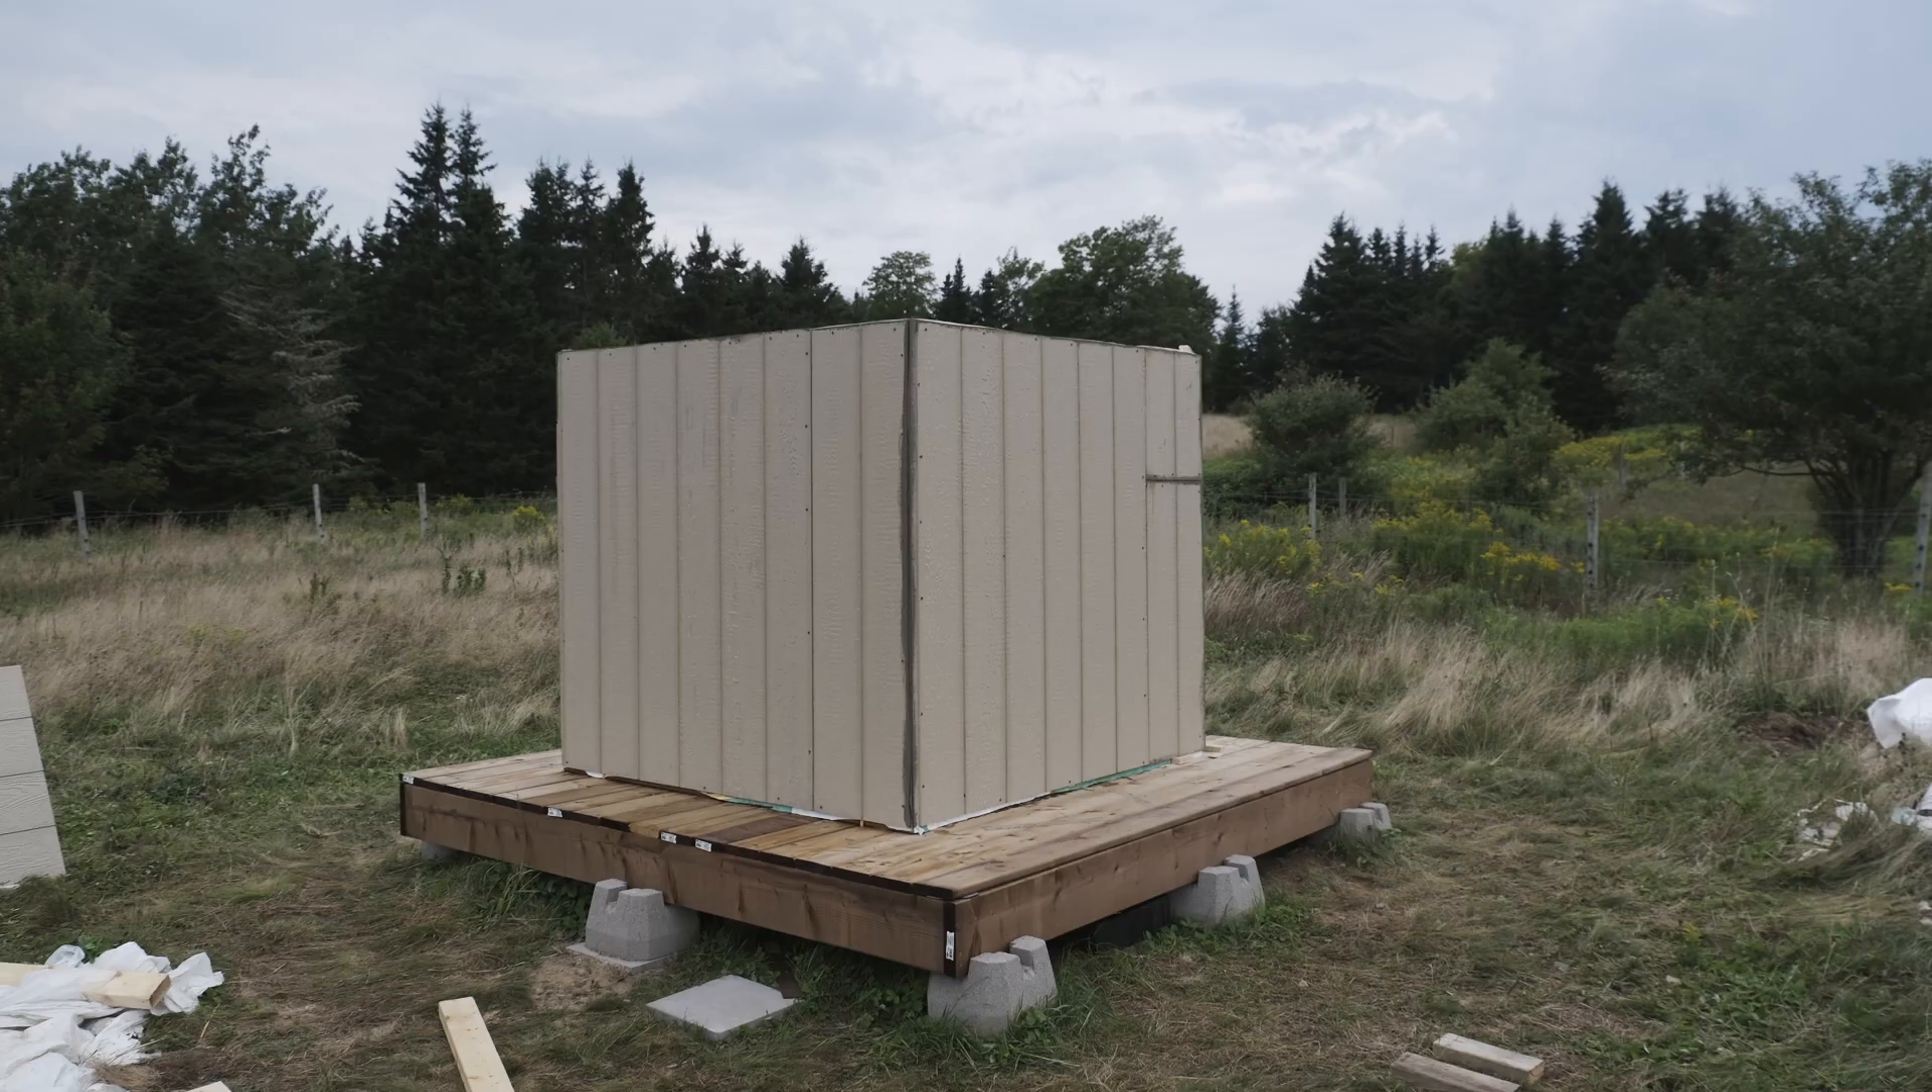And by the end of day two, the walls were on.